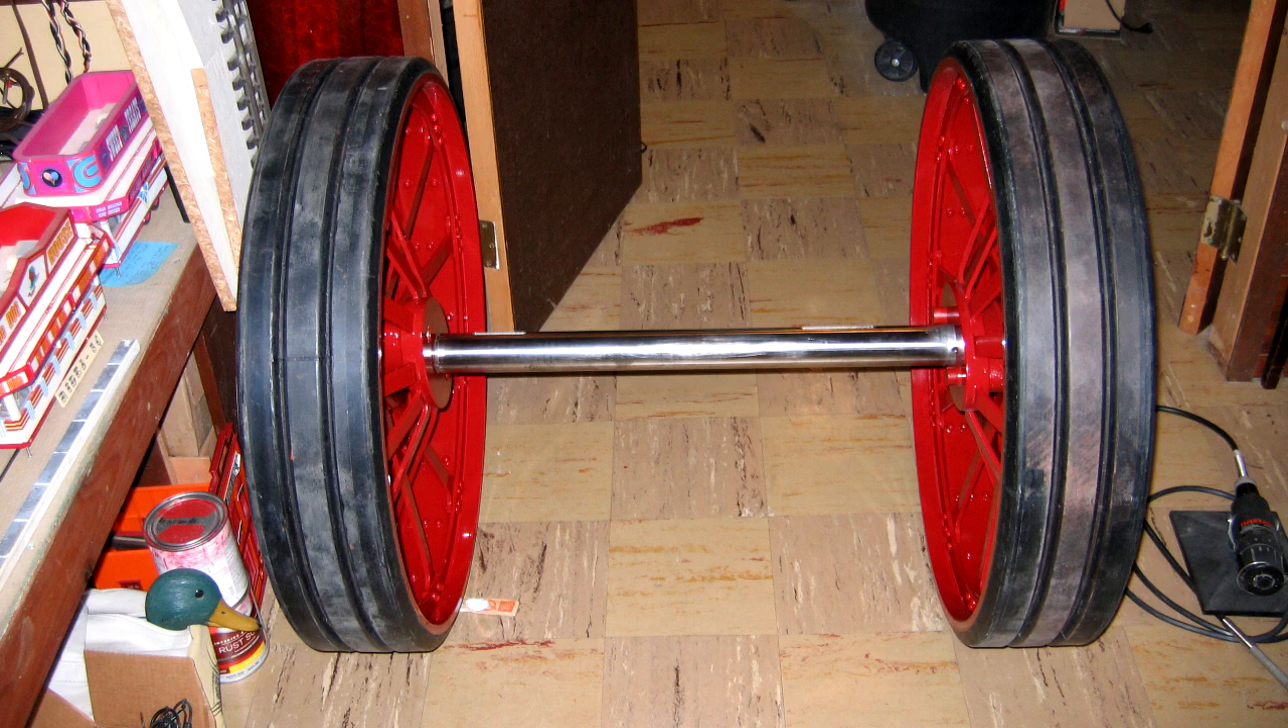We did find a few ridges left from the machining process that needed smoothing with a fine file and sandpaper. Once done, the axle fit well onto the rear wheels.